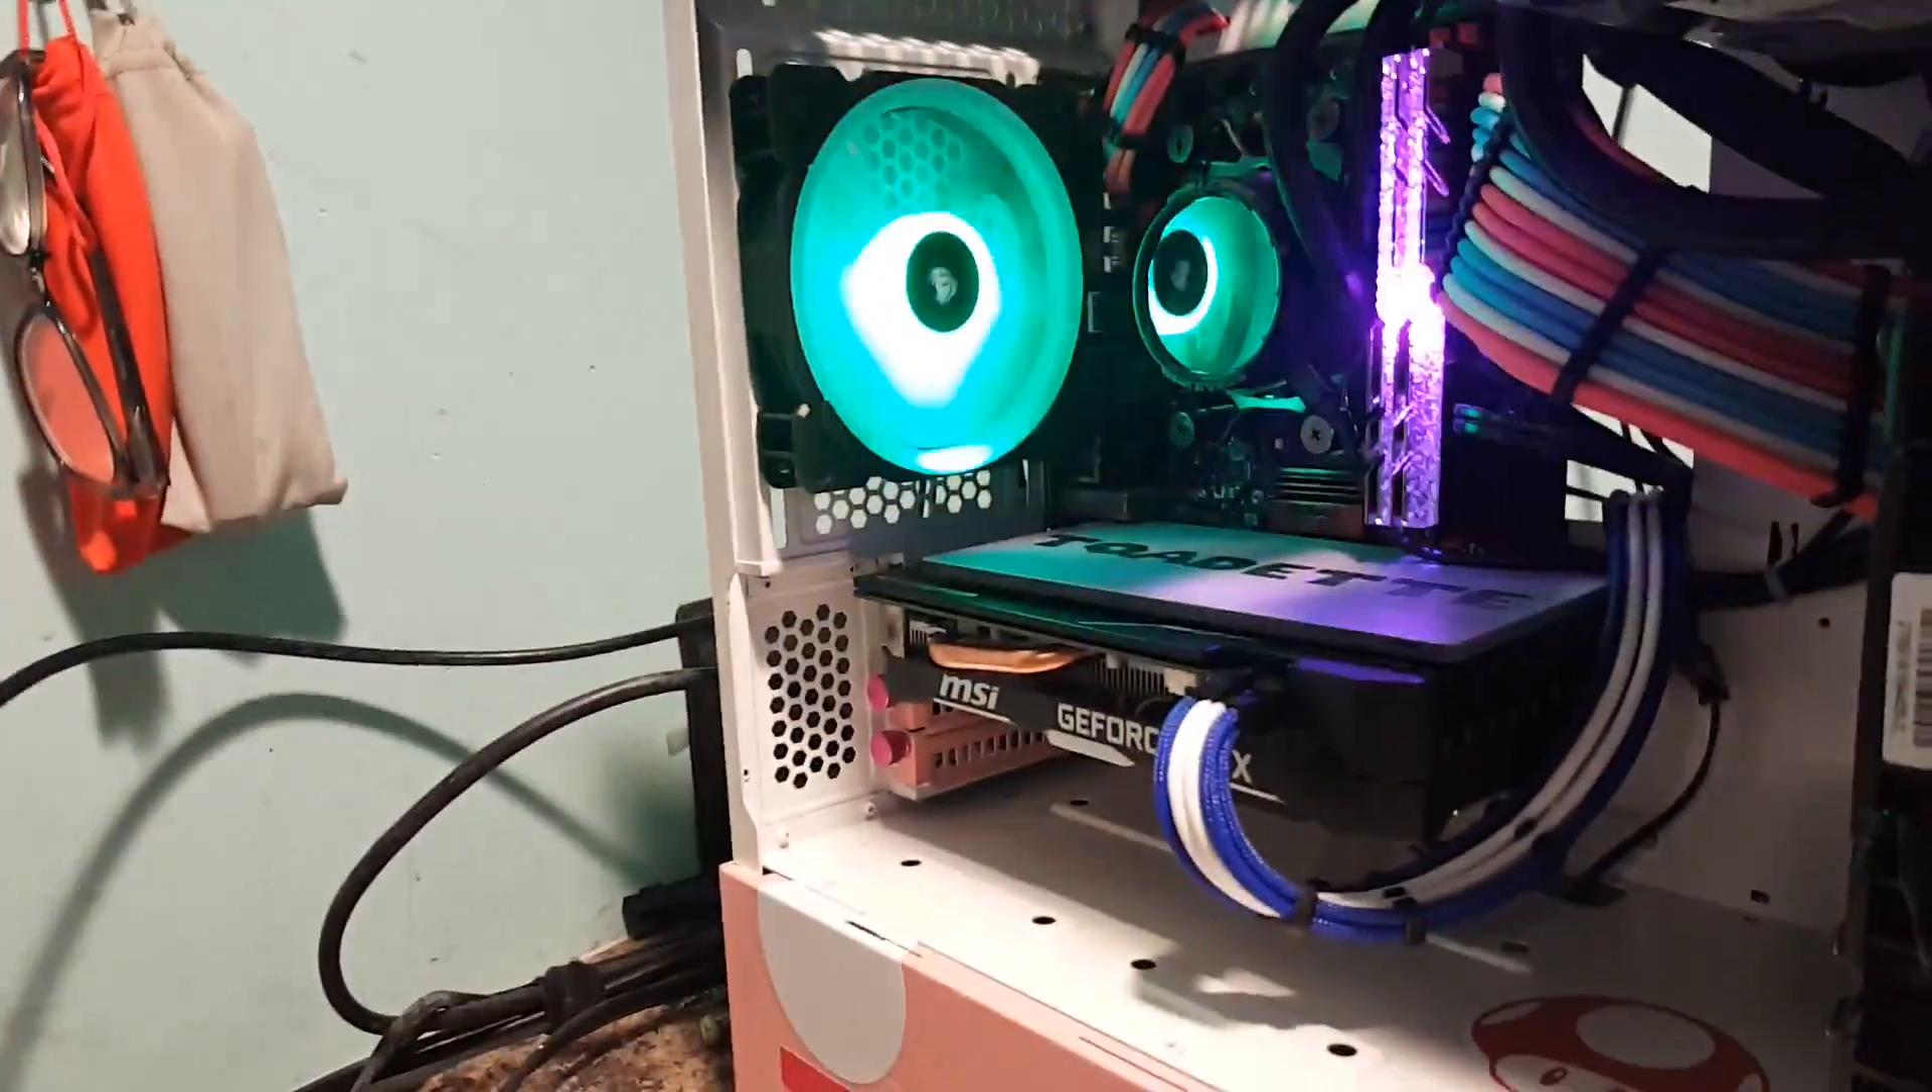Okay, to show you how I've progressed so far, I got the fans in now.